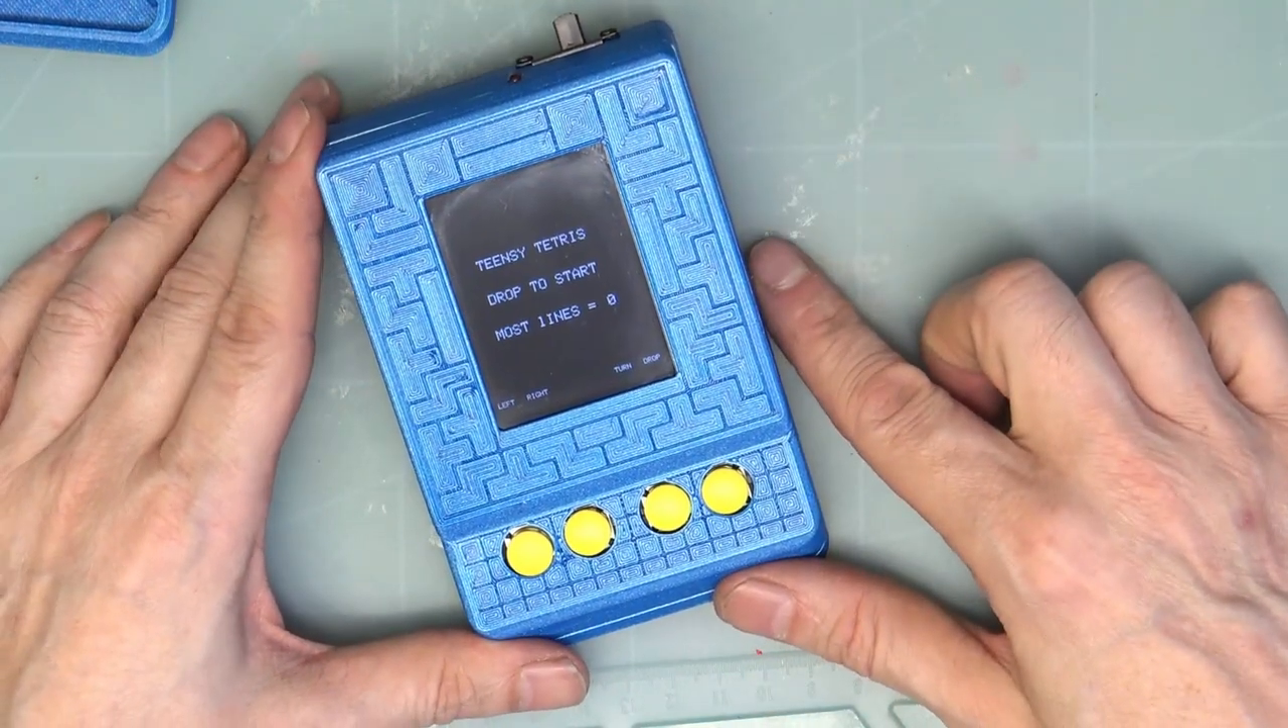So there we have our assembled Teensy Tetris.